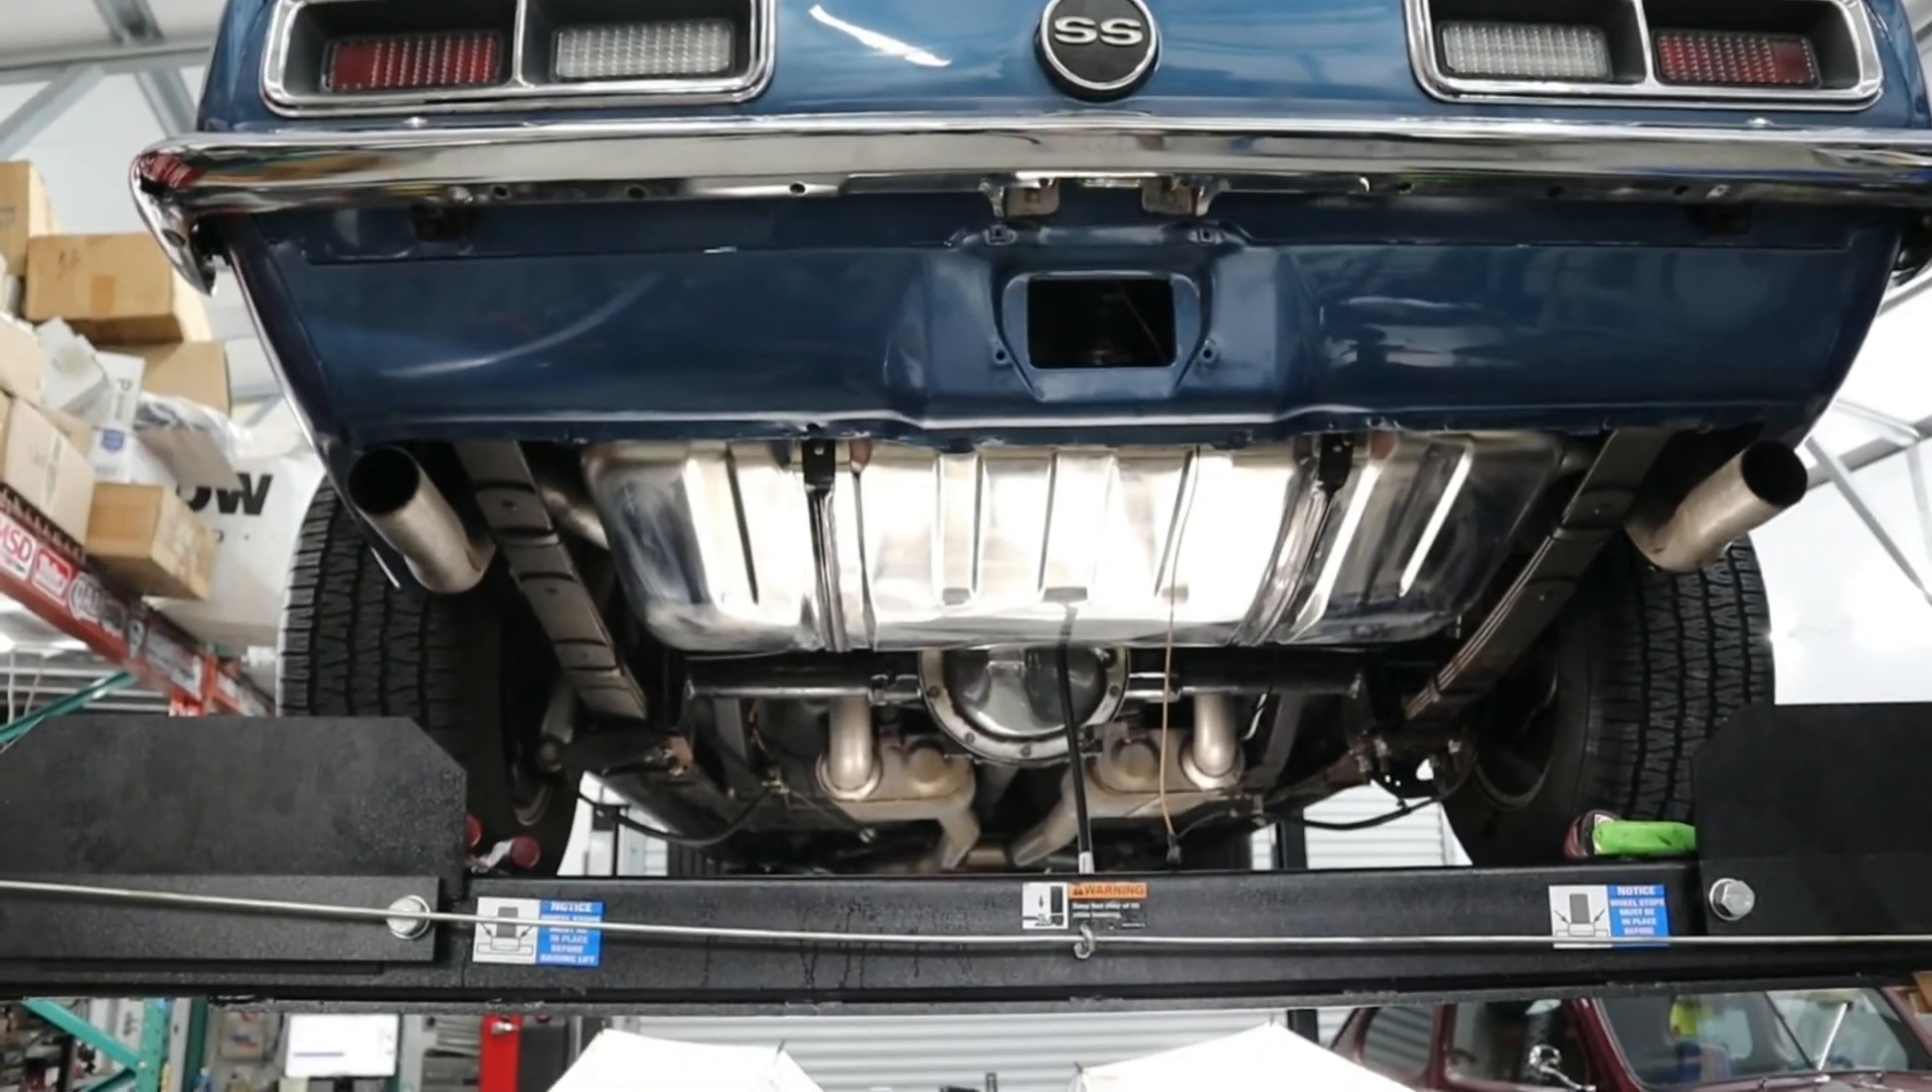Okay, we have the Camaro up on the lift and we've started installing the fuel tank.